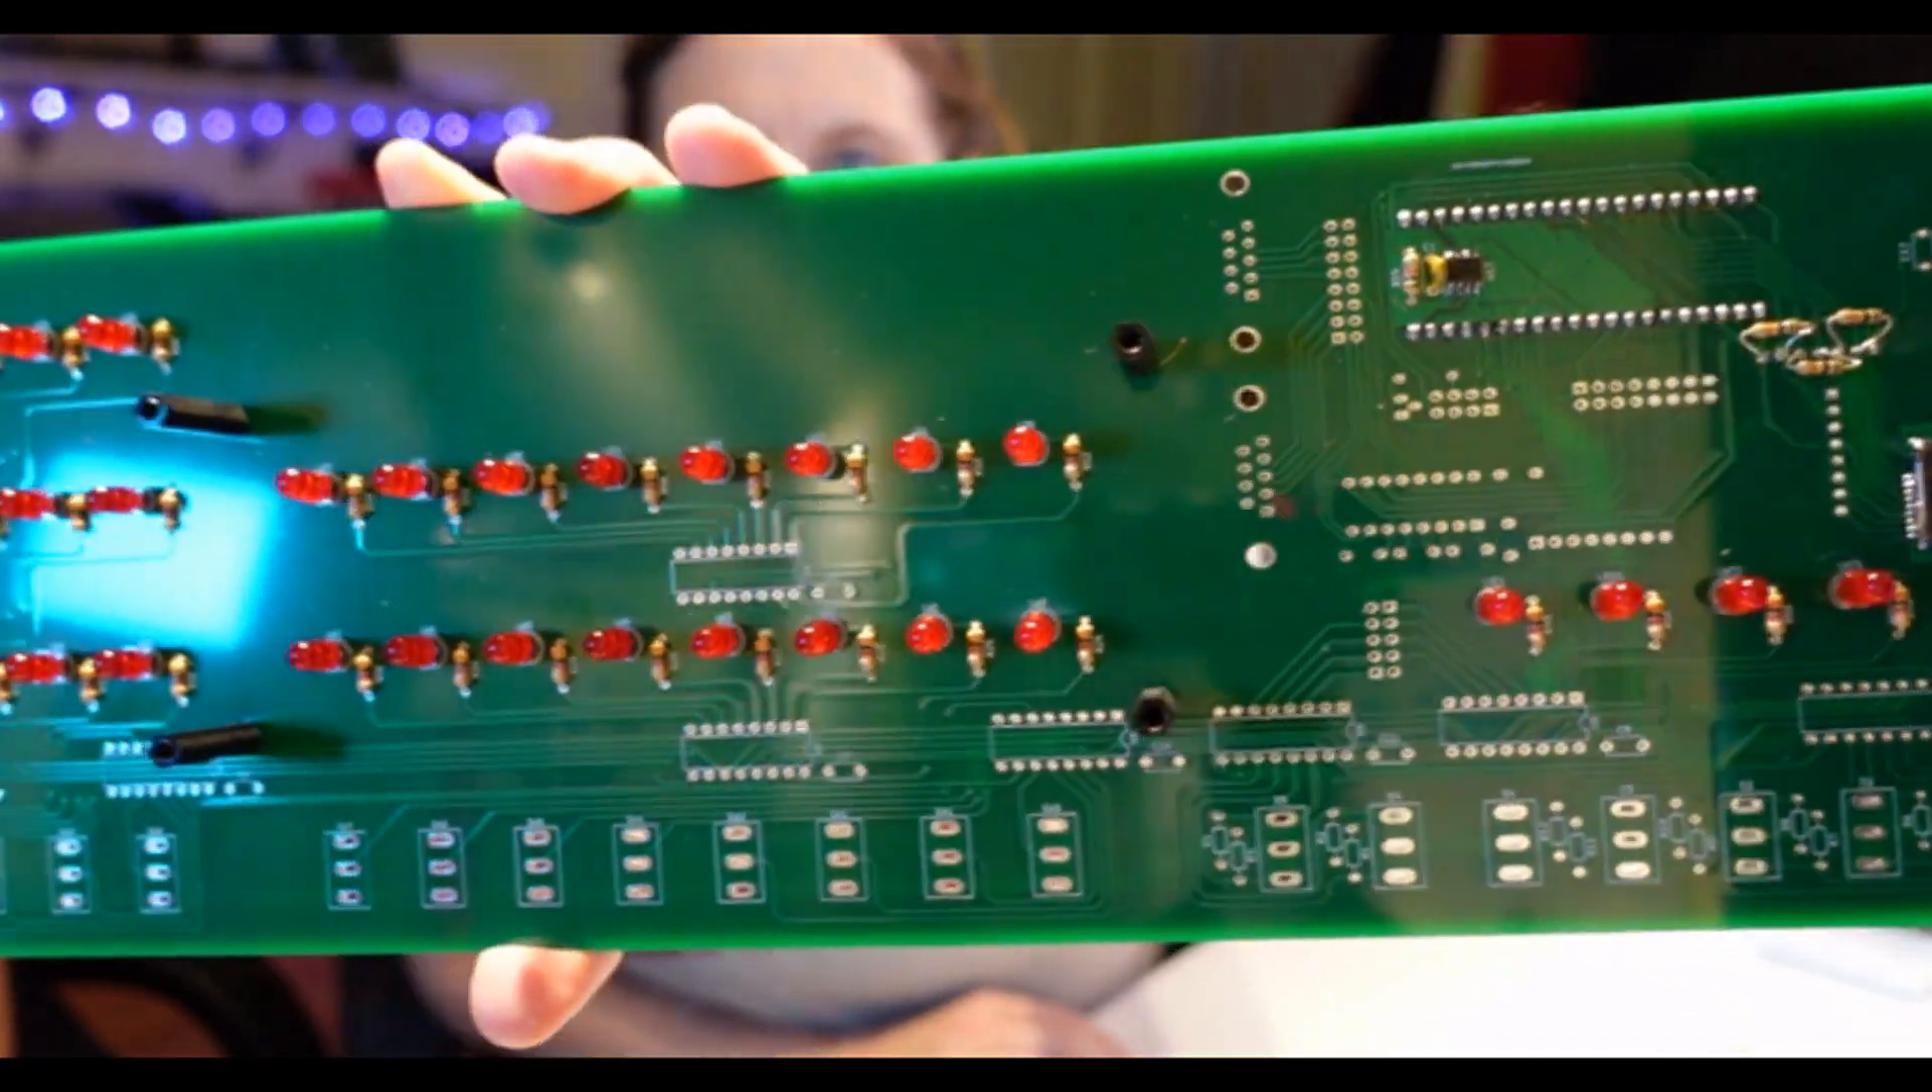We got all the LEDs soldered in.